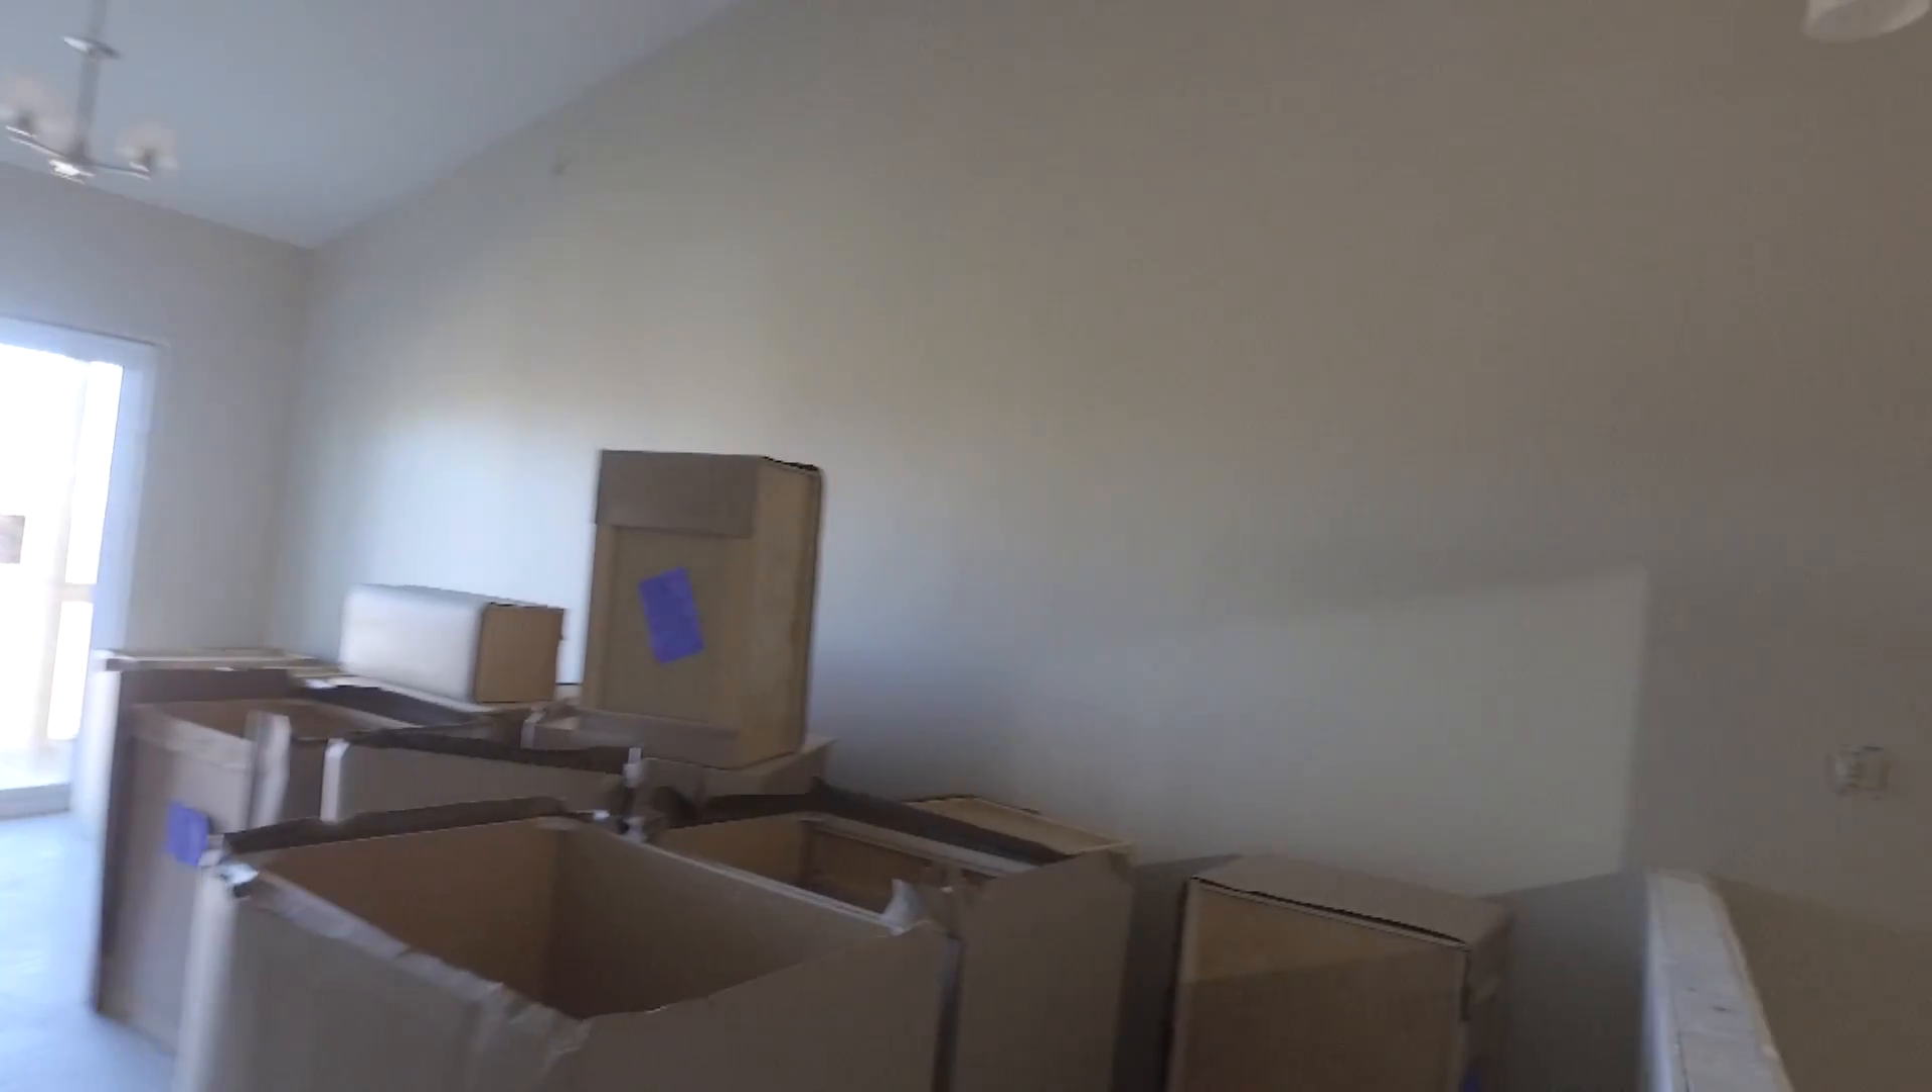The cabinetry has just arrived and has not been installed in this unit yet.